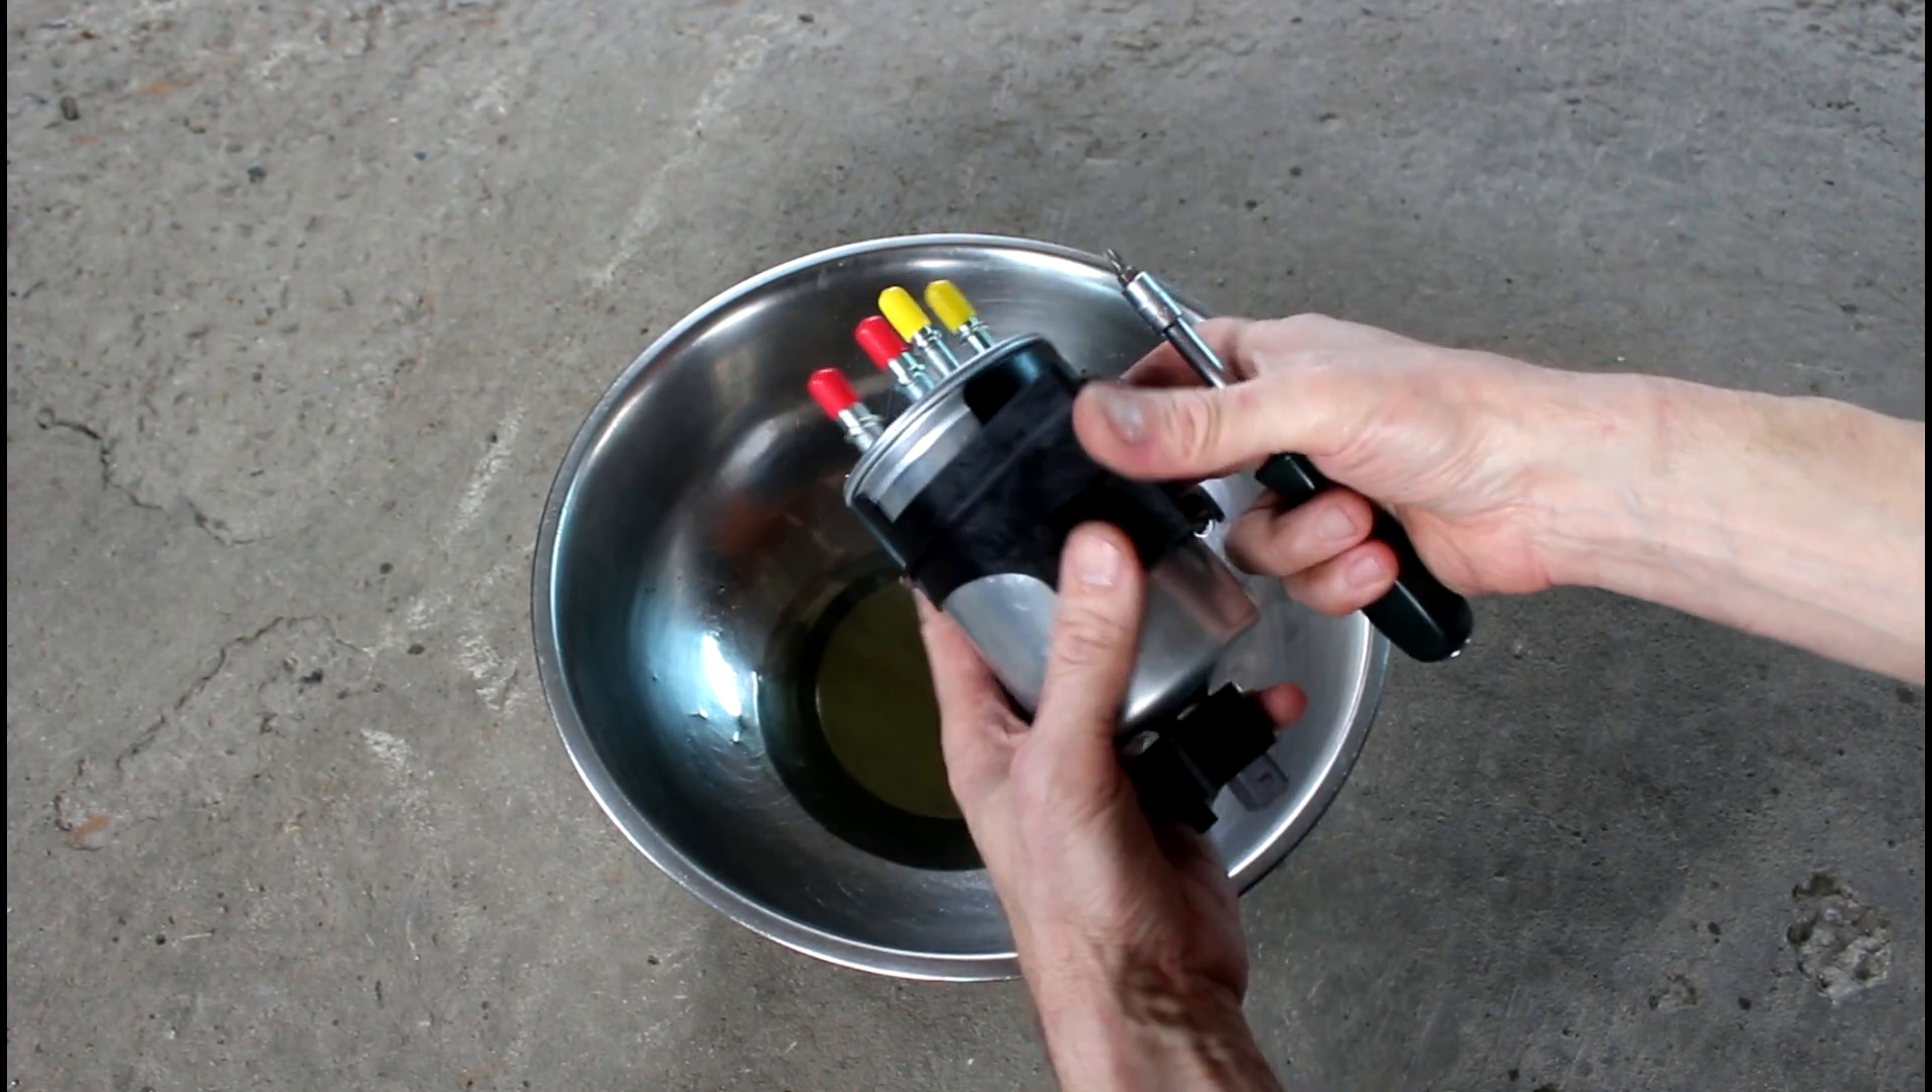Заглушки пока не снимаю. Сниму на автомобиле.